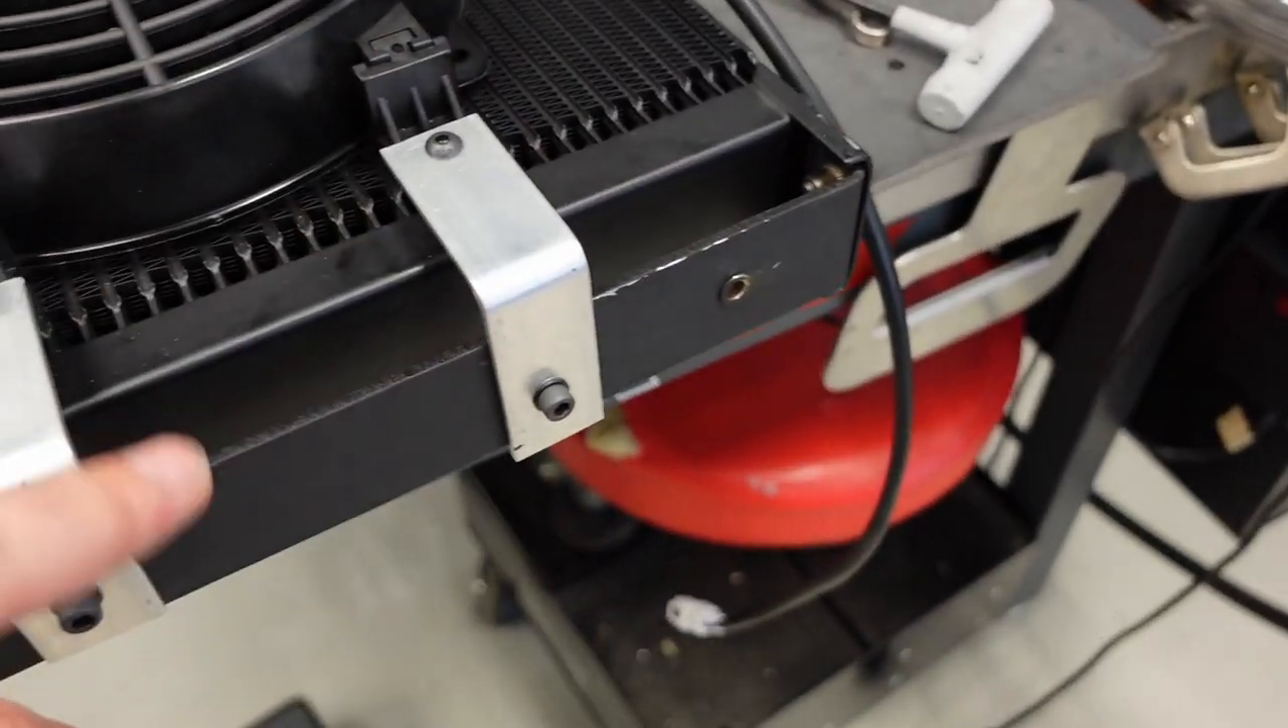I've got one side mocked up here, made some aluminum brackets.